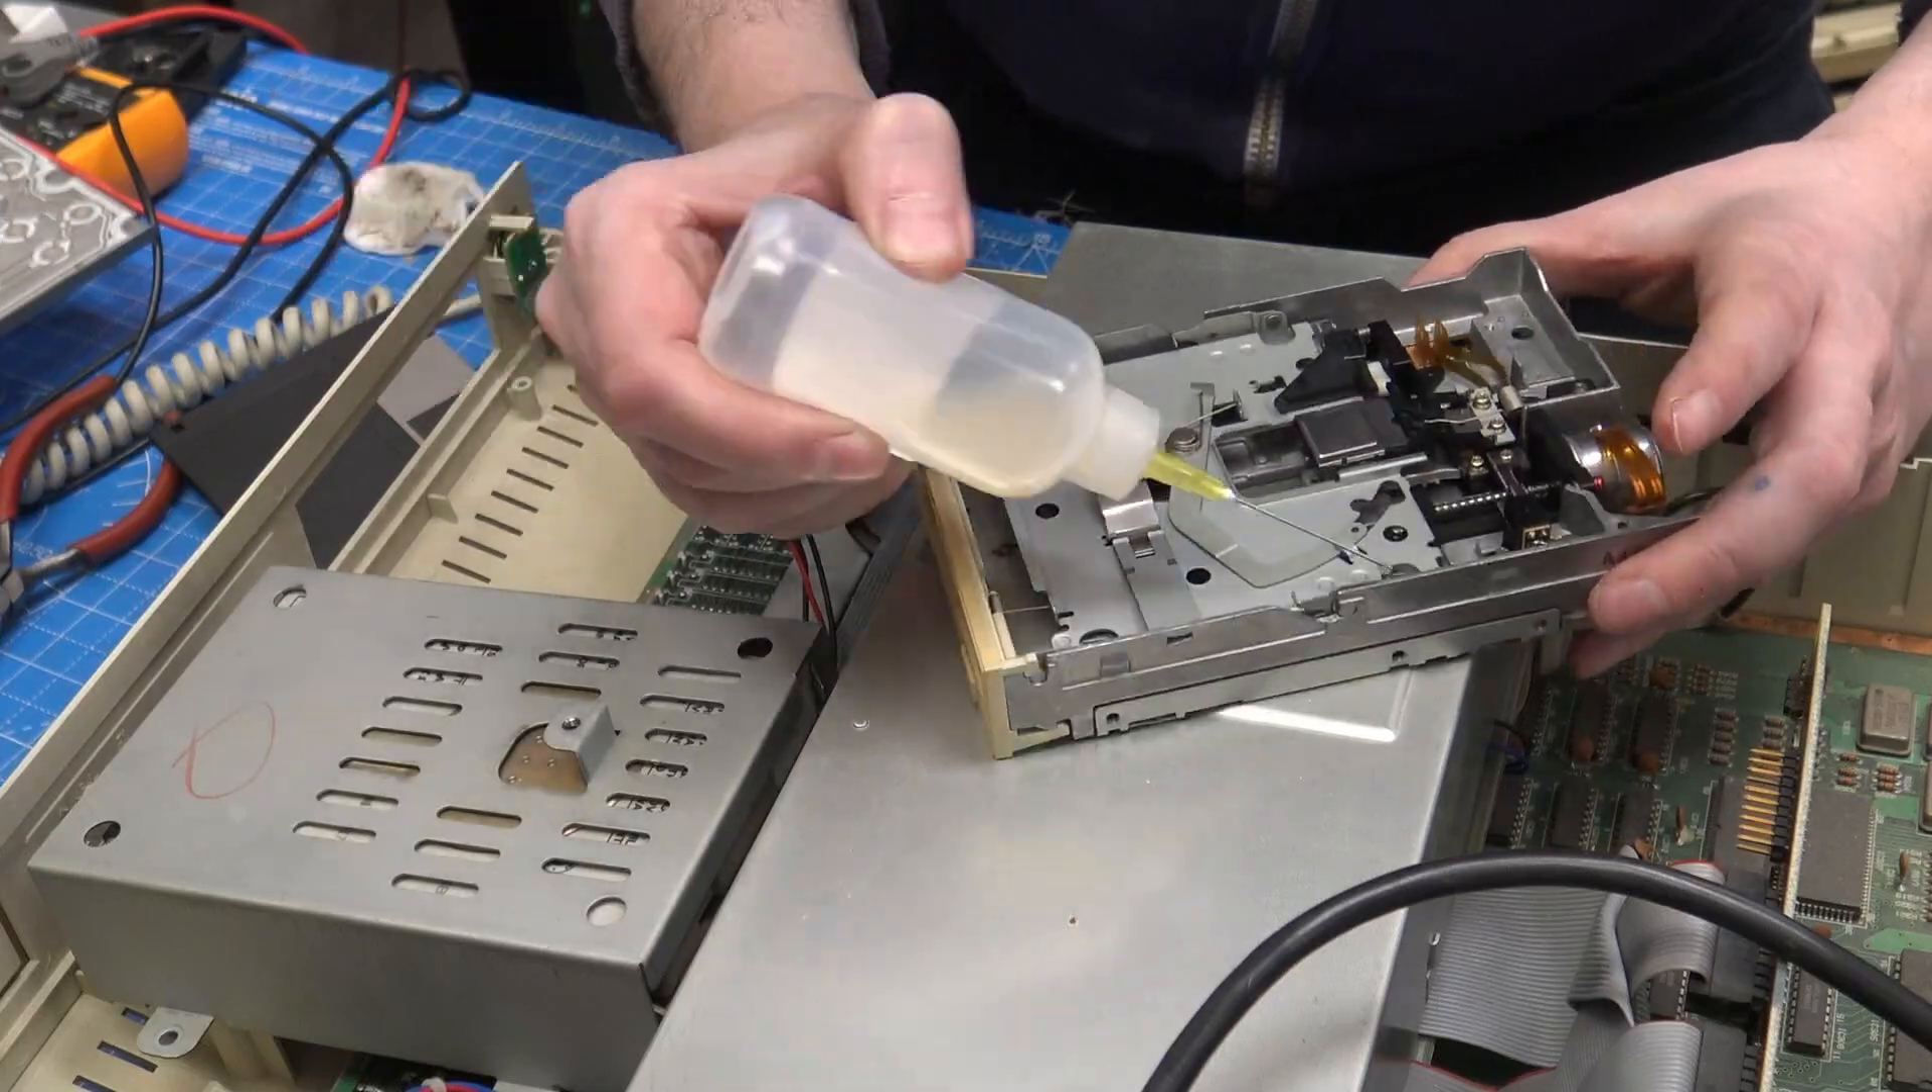Now we have the top off the drive.